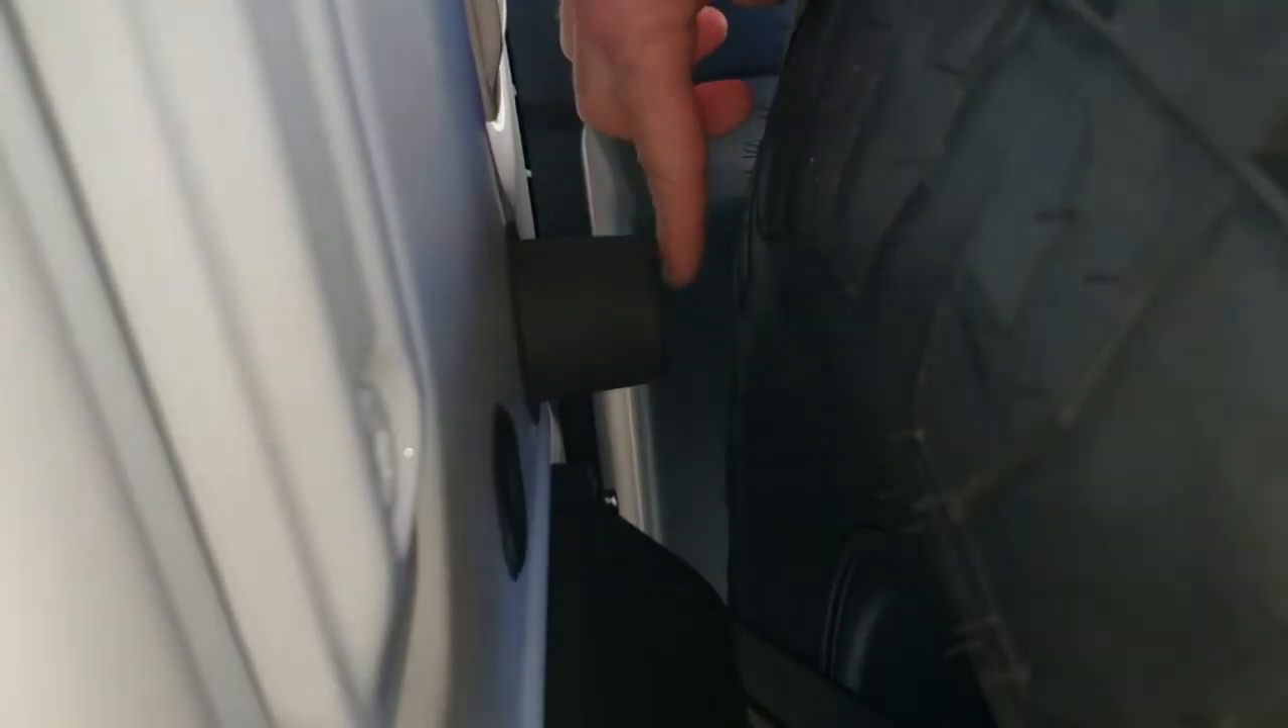This spare tire sits an inch taller at the top as well as an inch lower at the bottom and 54 millimeters farther out so coming in here you'll see there's a pretty sizable gap between the tire and the bump stop.